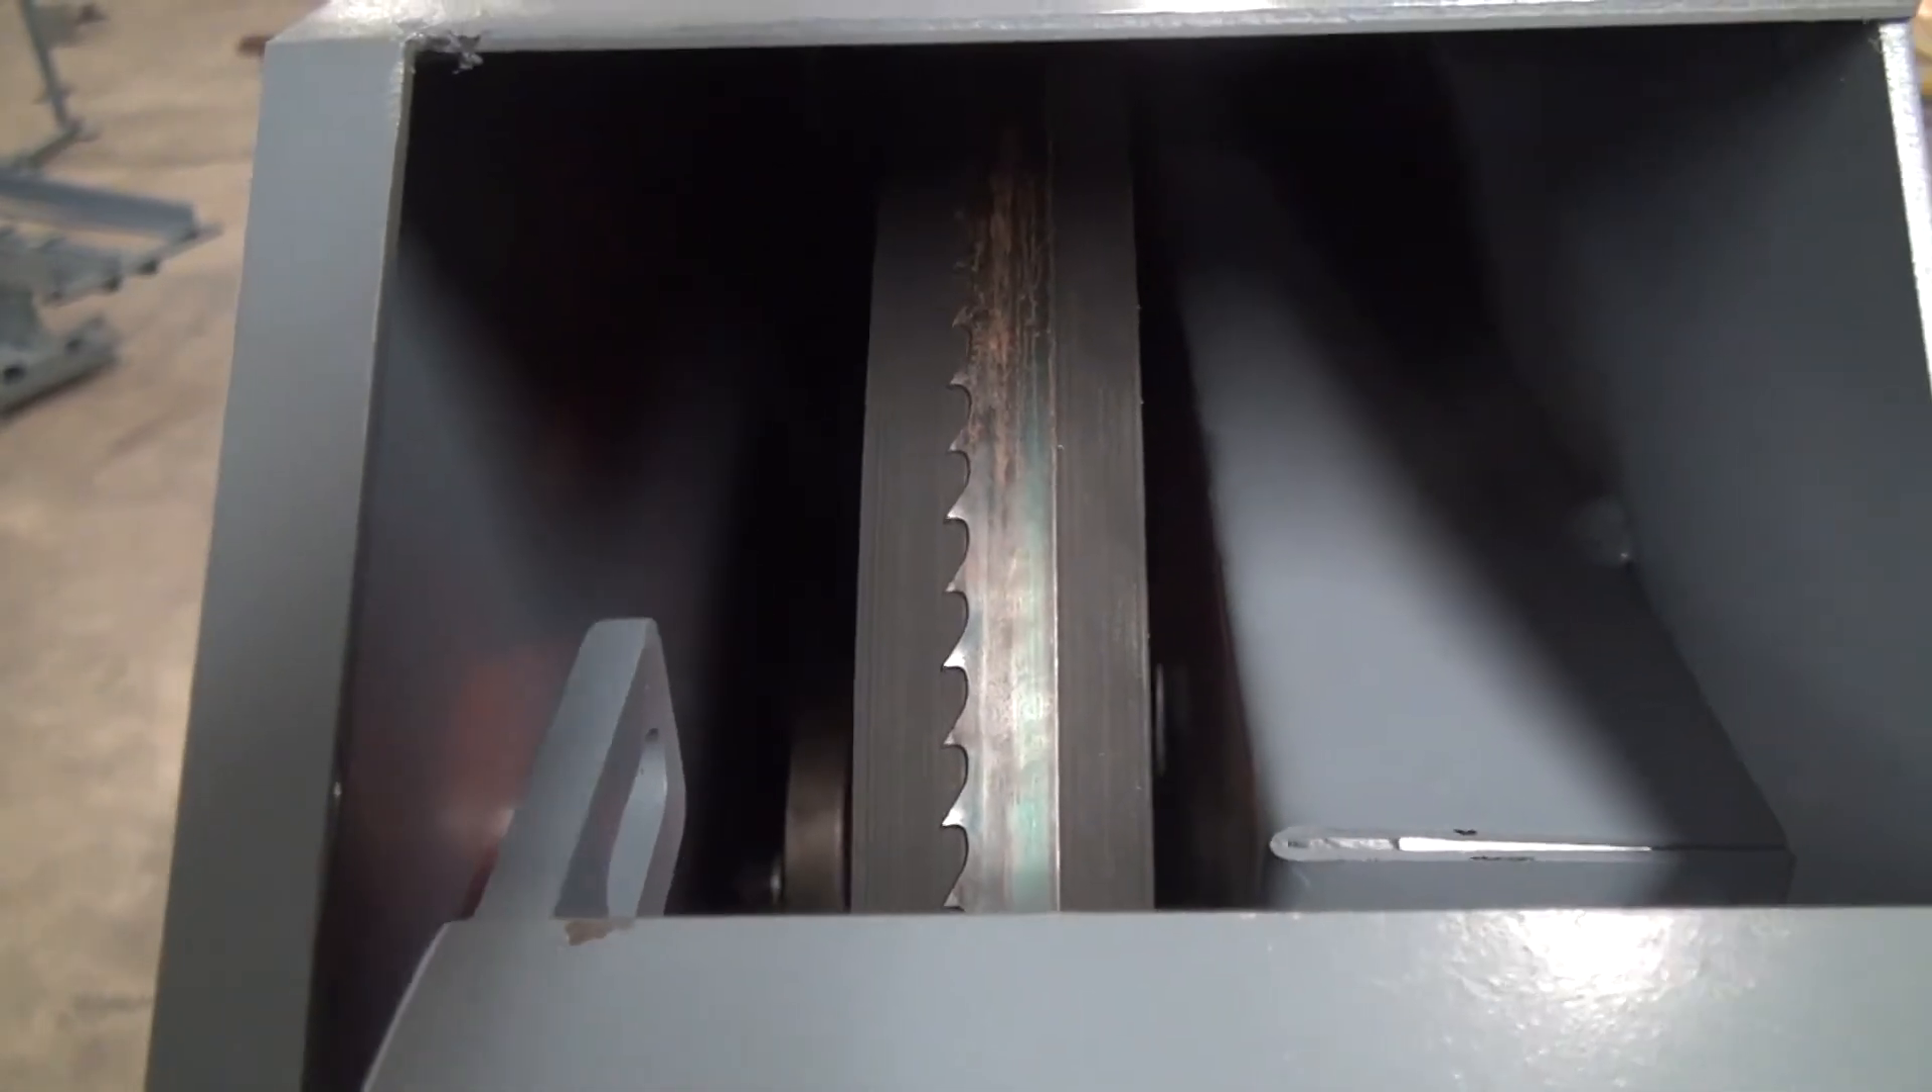I can see that the width of the blade is just about centered on the wheel, with the teeth sticking out just a little bit forward.